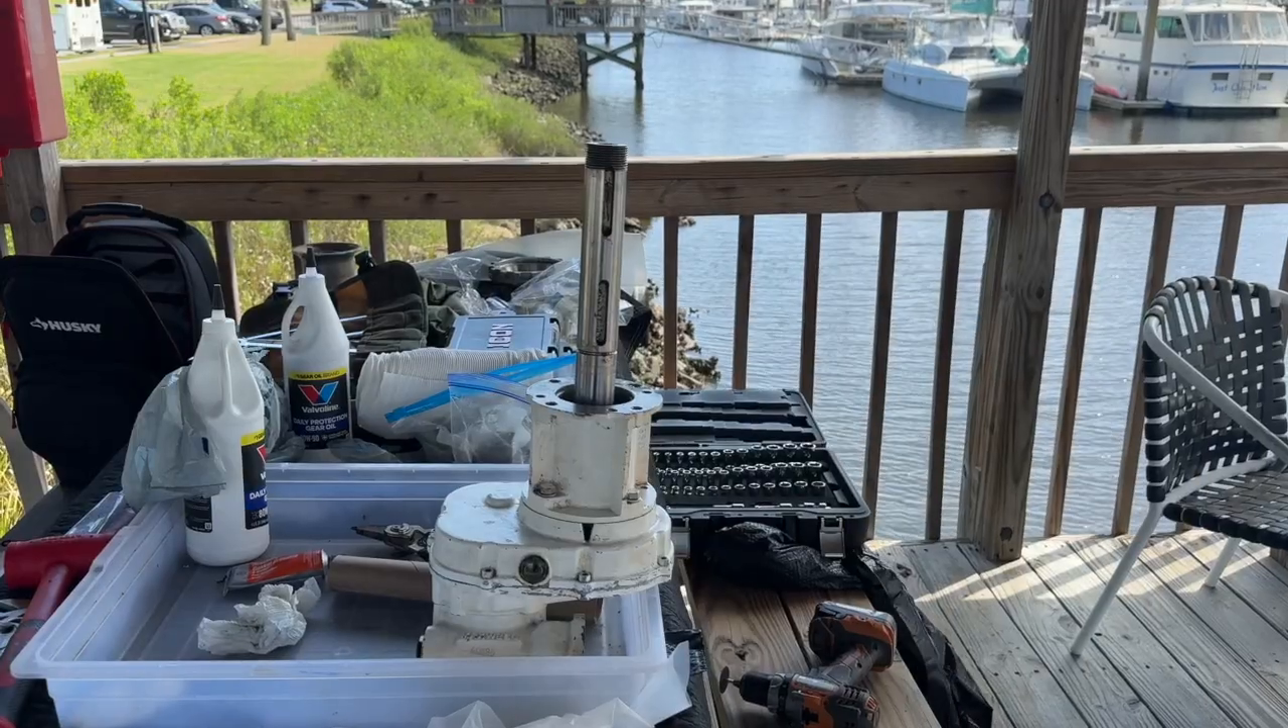Um, but obviously I've got the shaft in now and, uh, now I'm going to put the collar on that mounts and then it can actually be put in the boat.